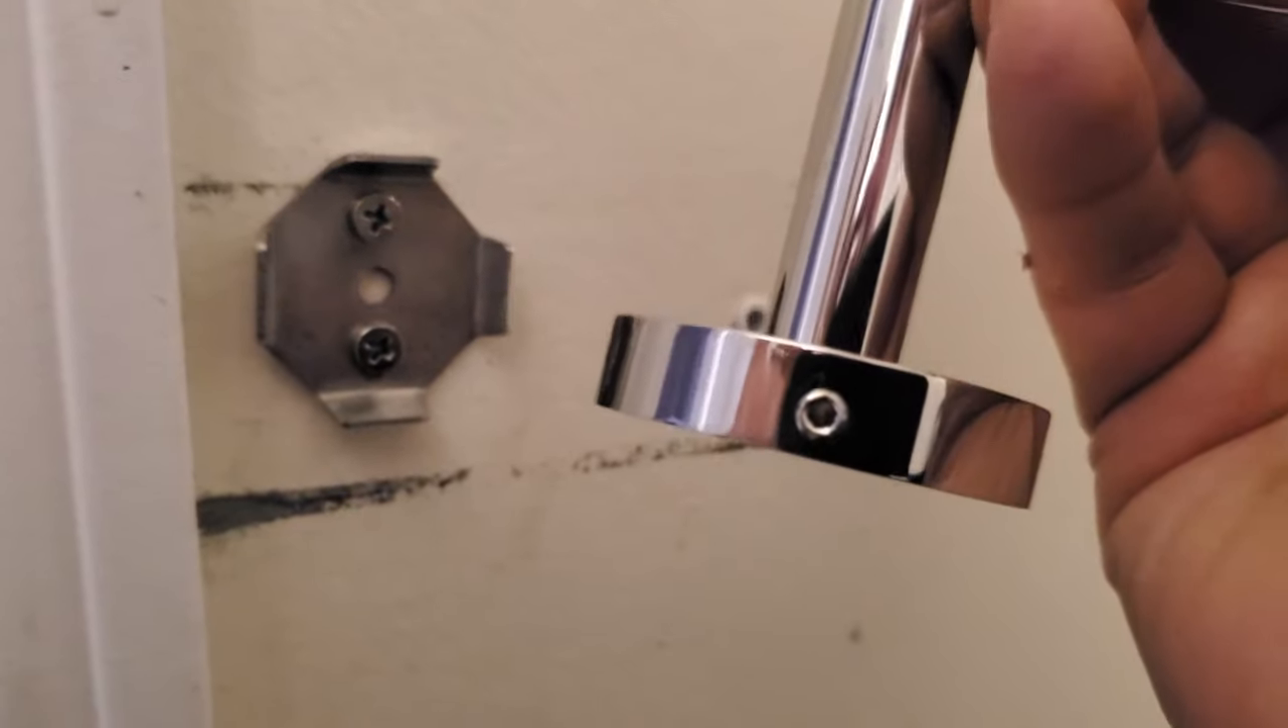As you can see the screw is still there.